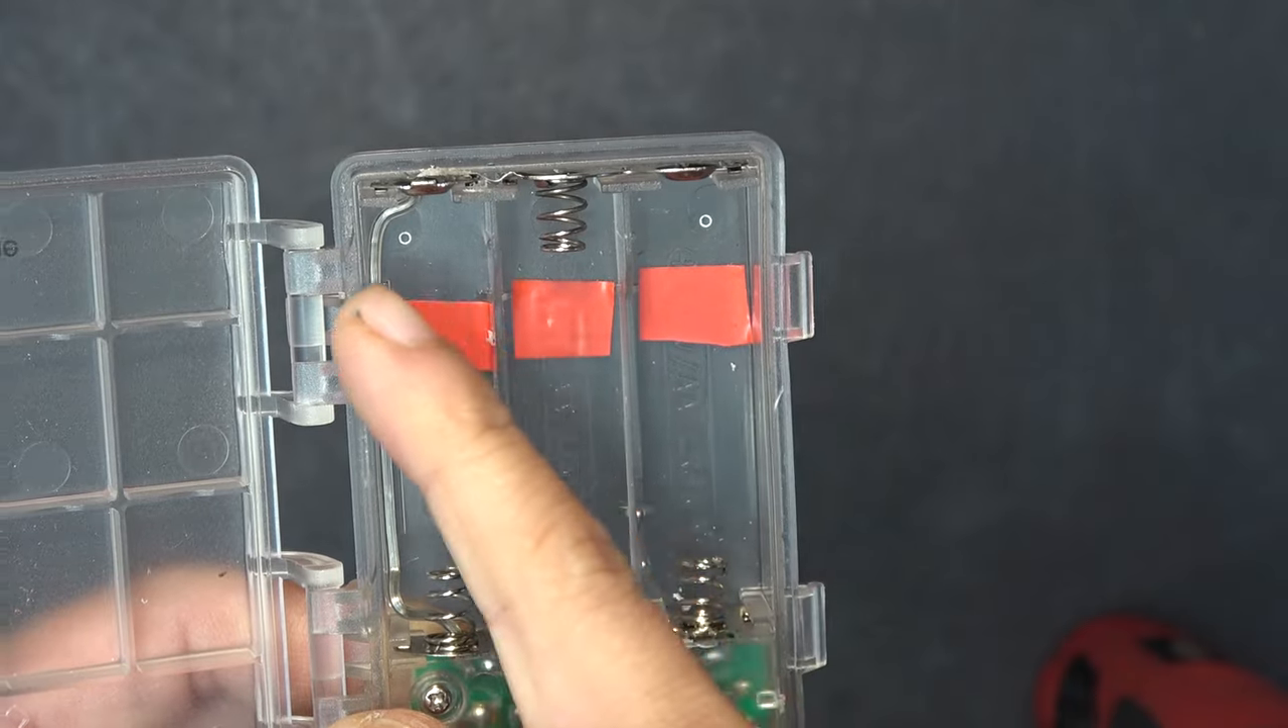That's why I put red tapes on the top part of the case to make sure that it's the positive terminal it's on the top.